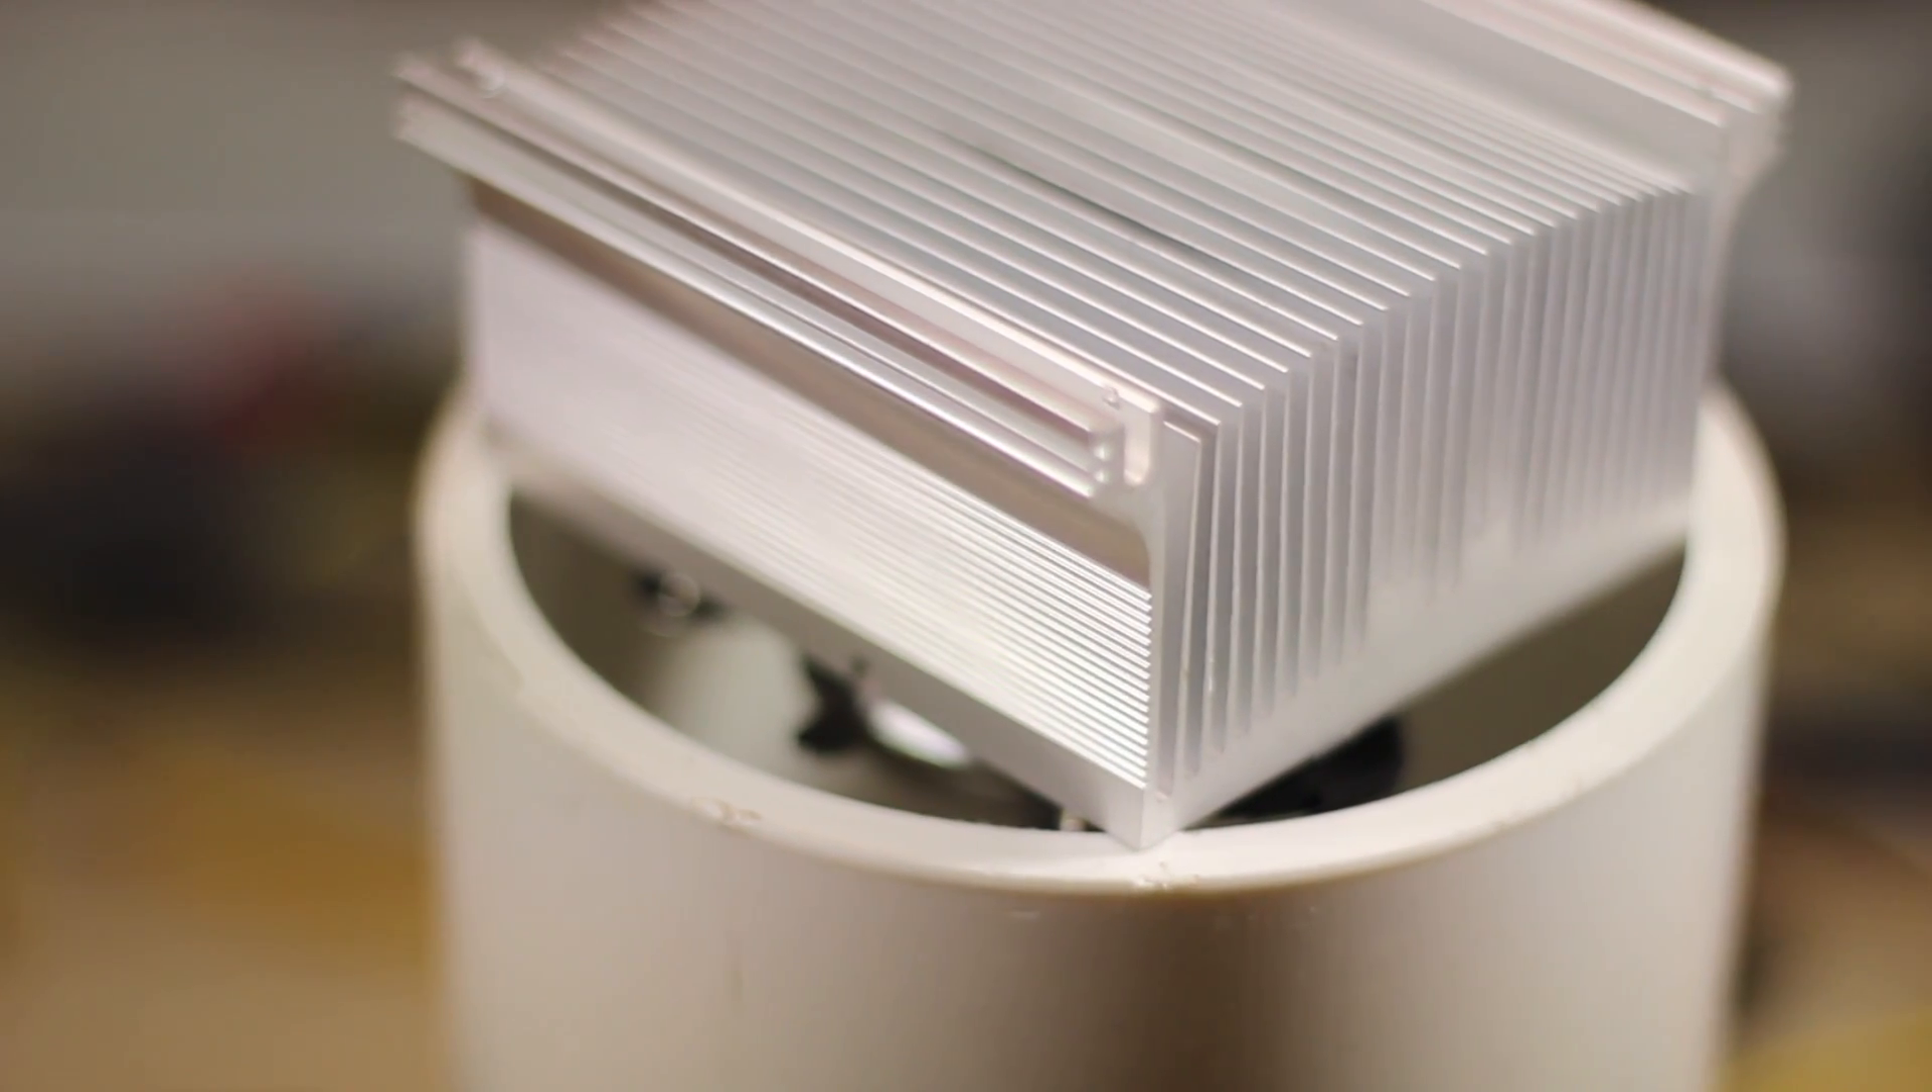So after cutting the piece of PVC pipe, I tried putting my heat sink inside of it to find out that the heat sink is just a tad too big.